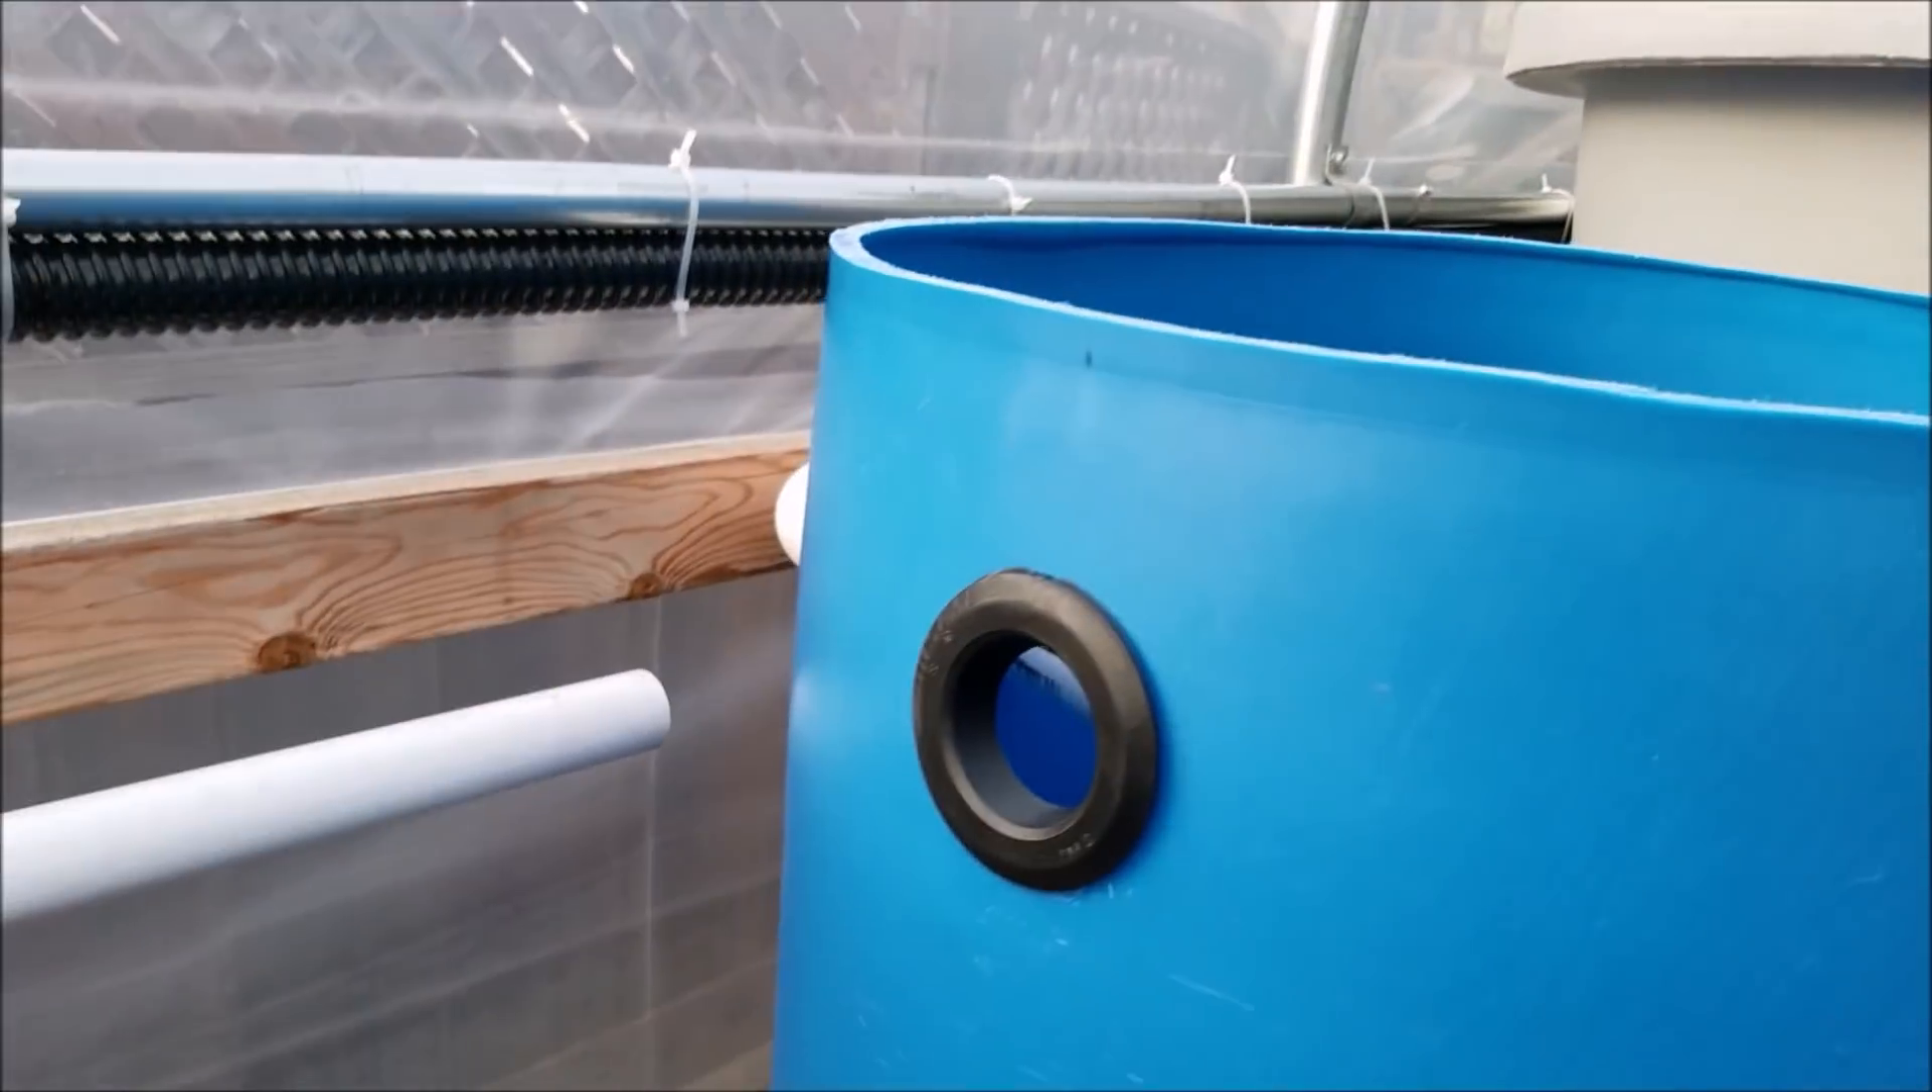You can see here I finished setting up my swirl filter I still need to connect it to my other filter I'll be setting up from here but here's how the inside looks.